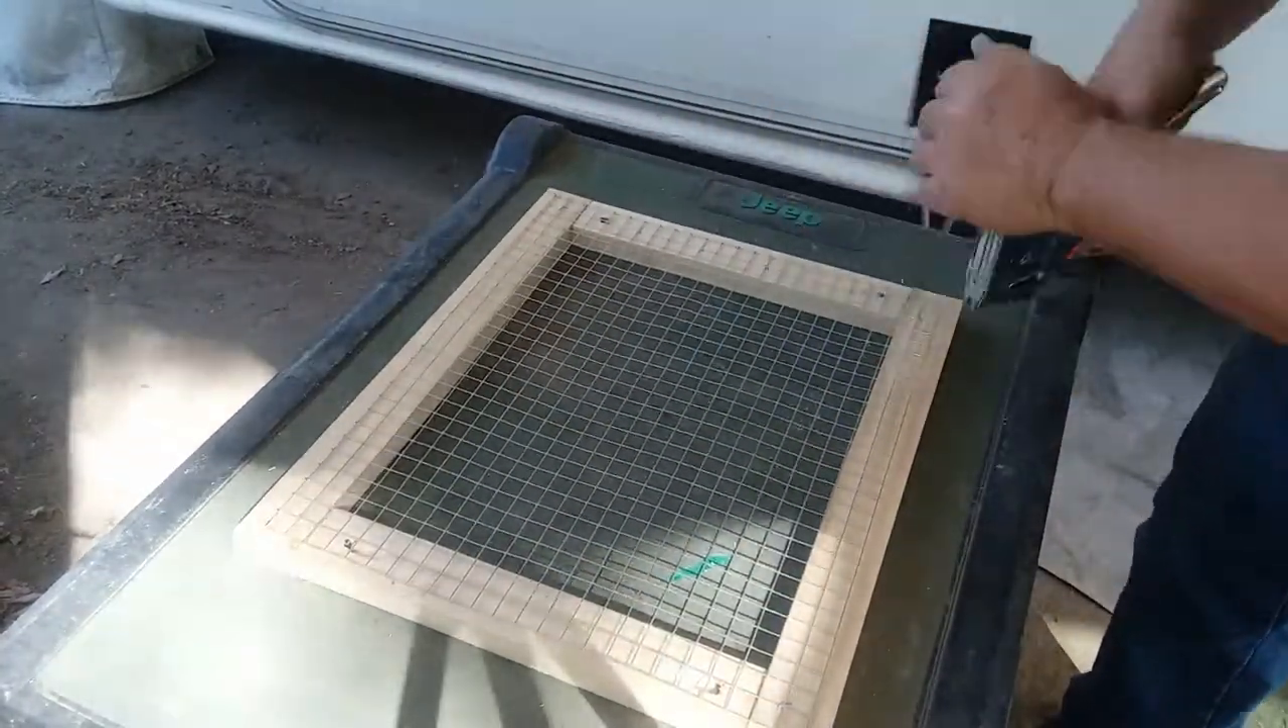With the hardware cloth in place, it braces up the frame.